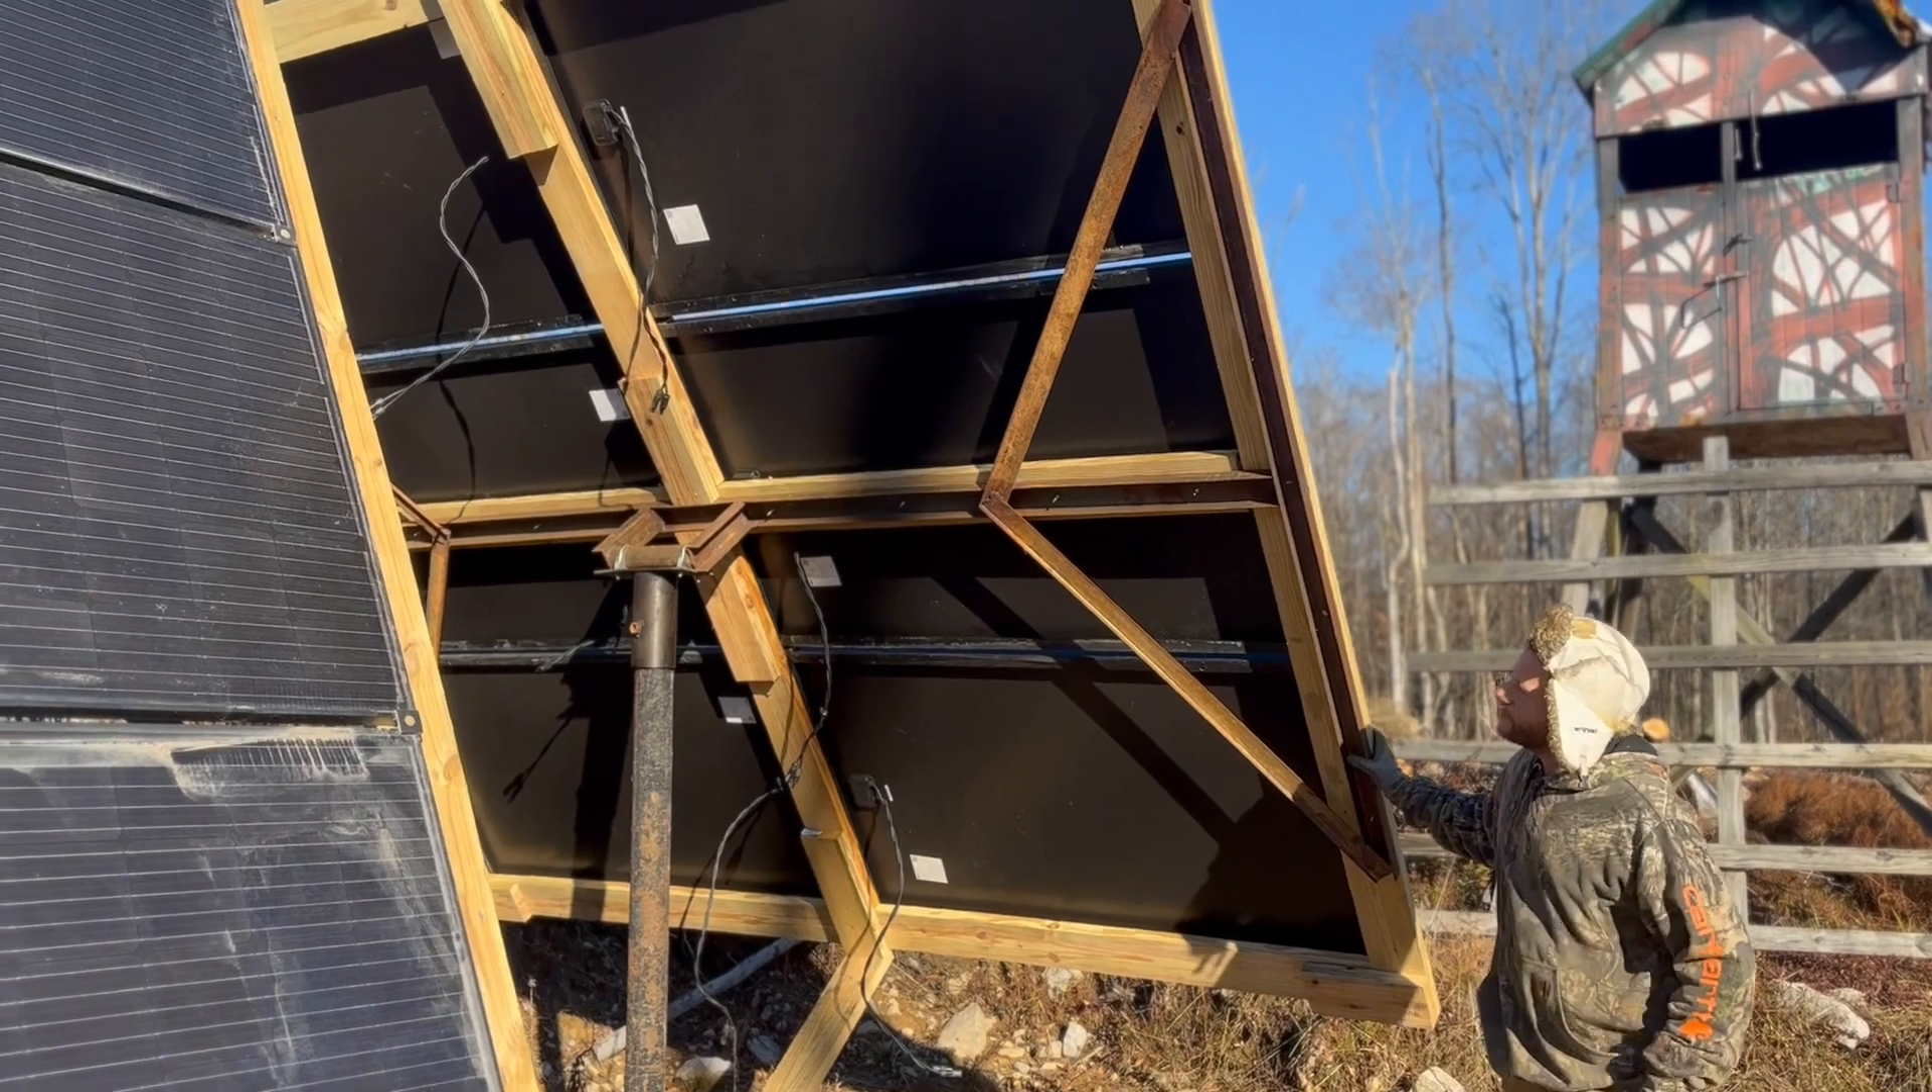Obviously, you can see some wires and stuff dangling. We're going to be hooking this up the rest of the way.